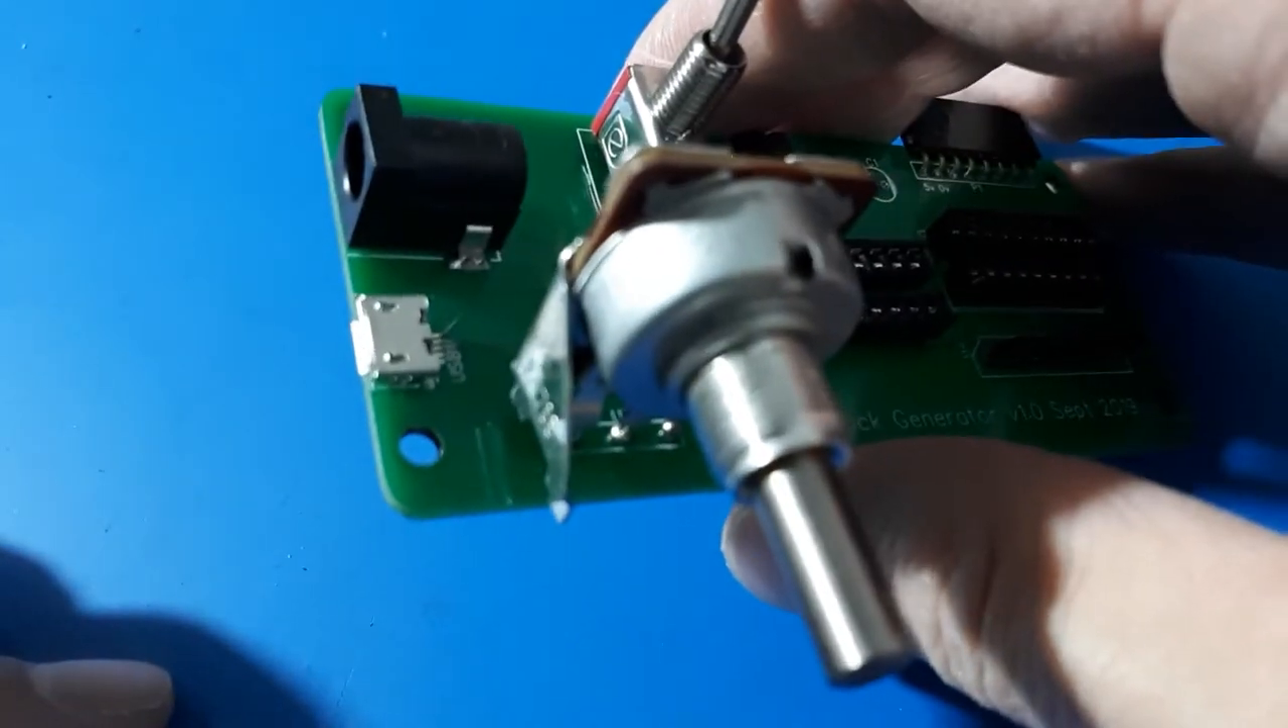So I've soldered on this surface mount USB socket there.